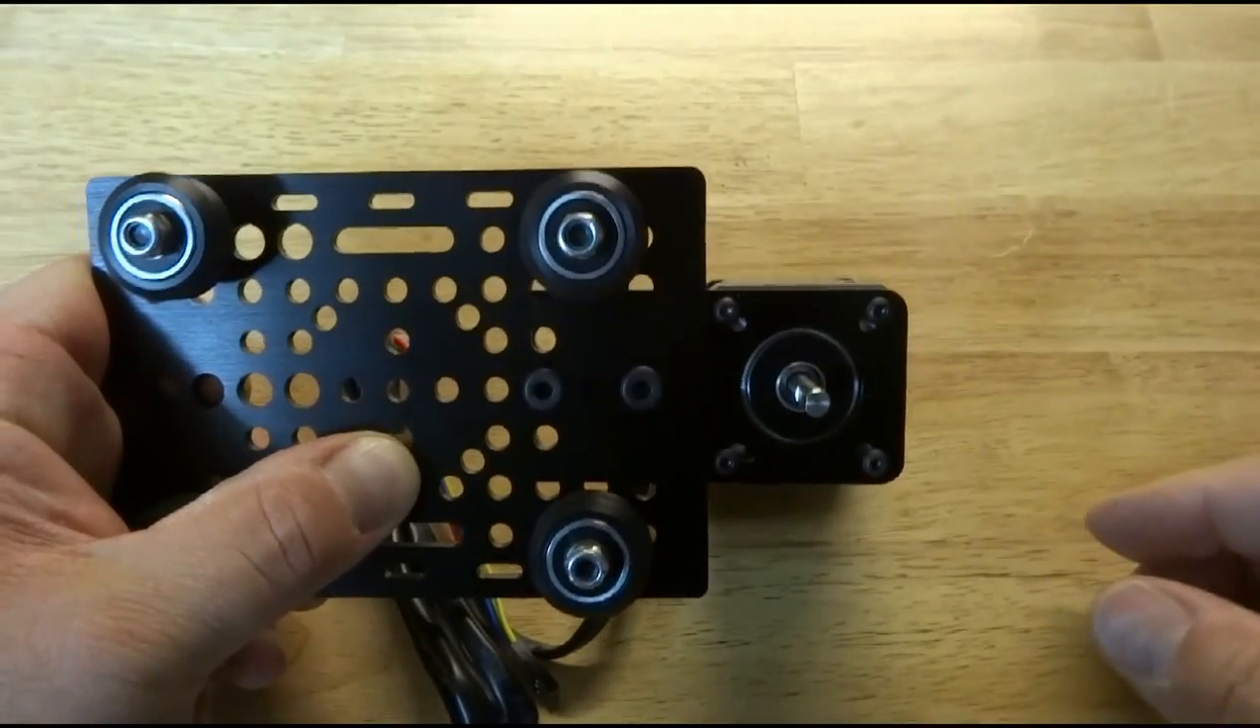So at this point we have the stepper motor mounted.